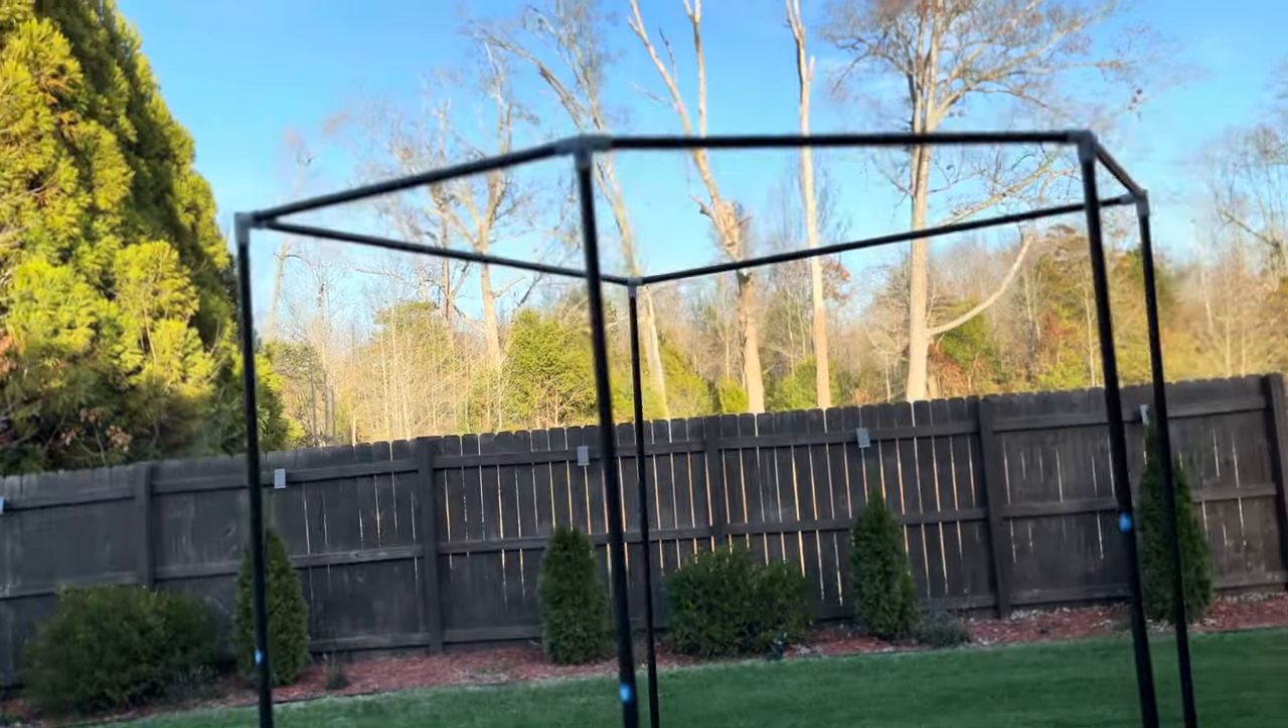I have the frame all put together and my first impressions are that it's actually made really well.